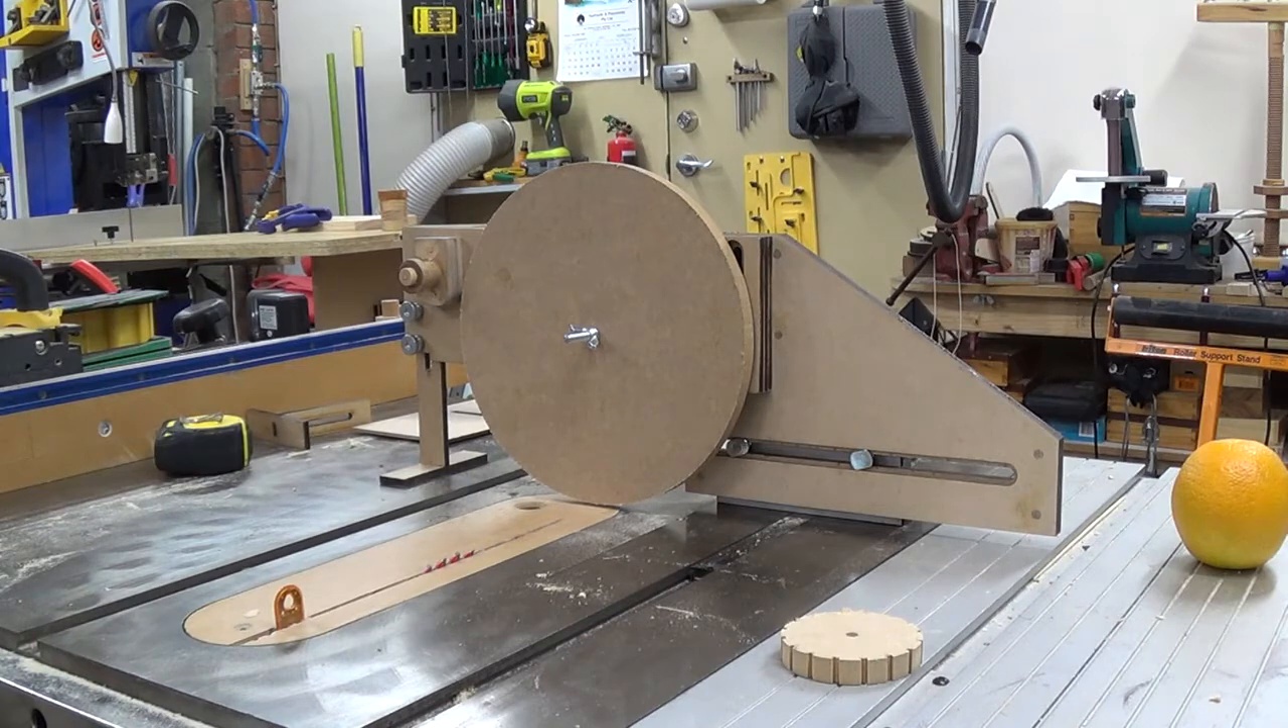Okay, I've got the big wheel on there.